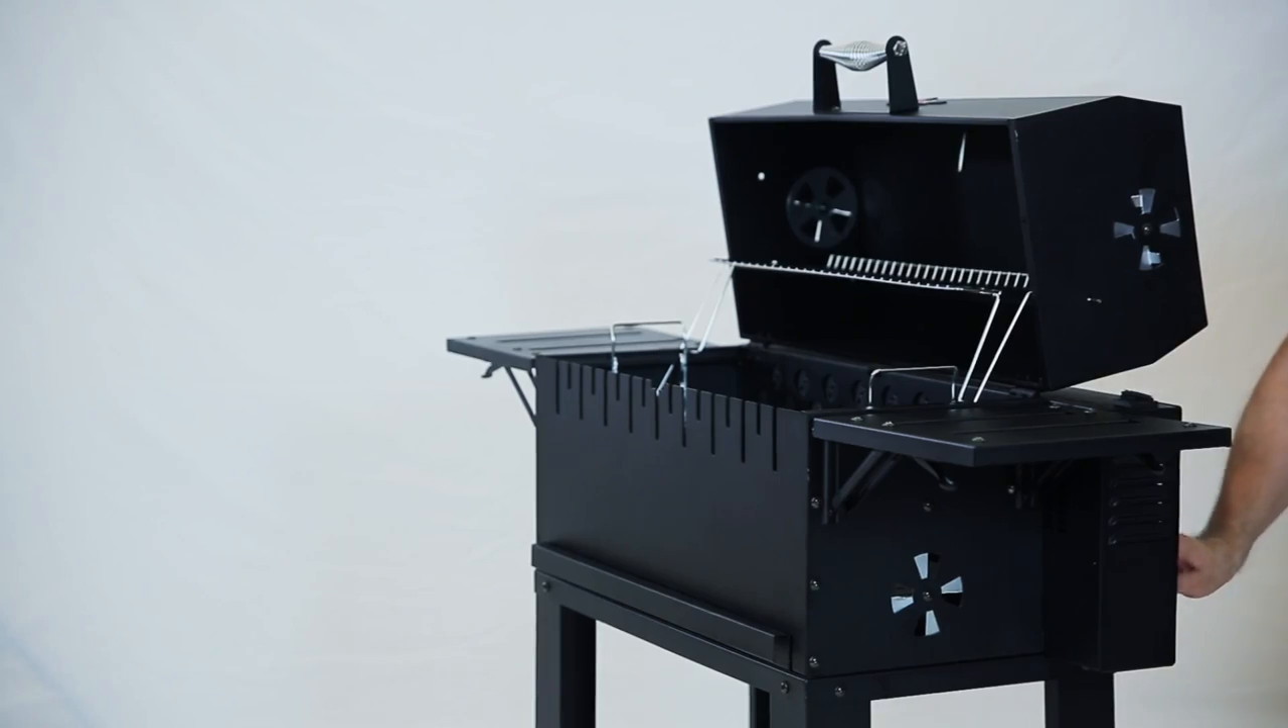And finally, attach the grill. Congratulations! You've successfully assembled your prime rotisserie grill and barbecue.